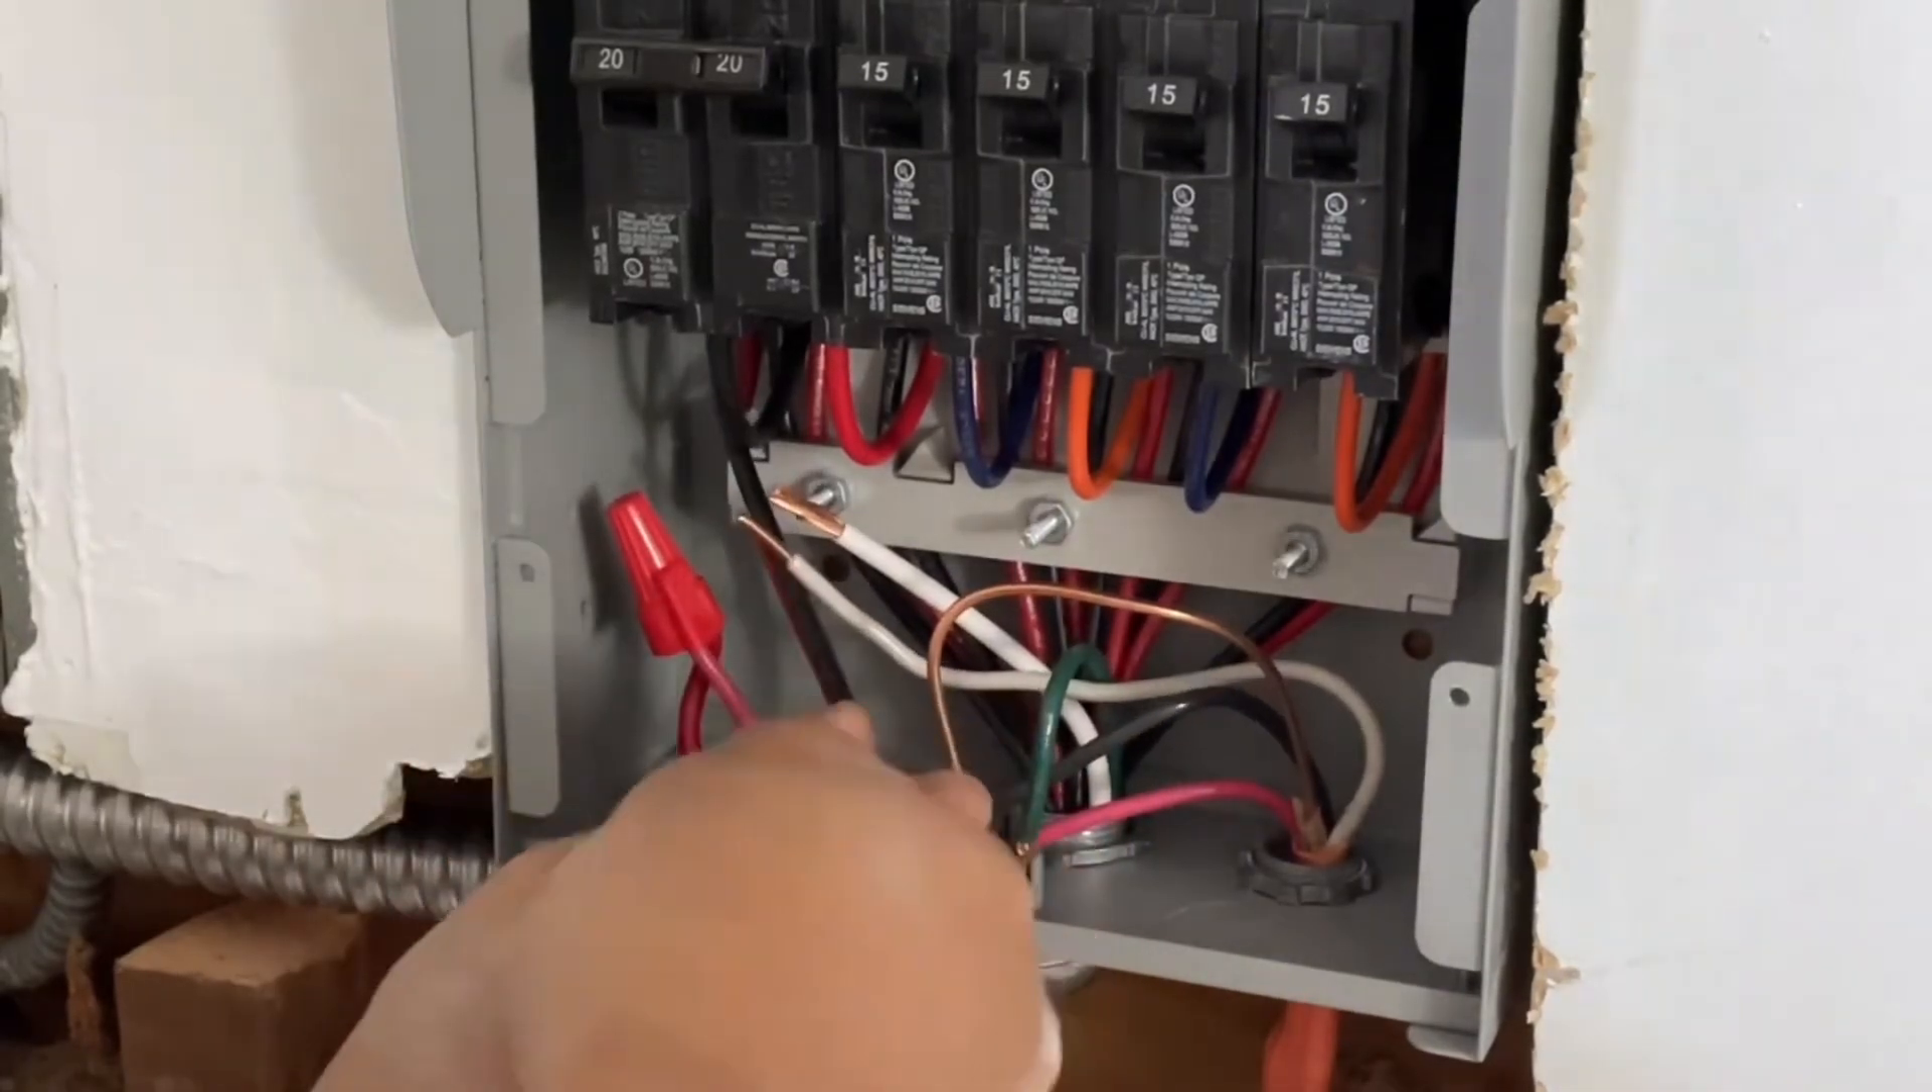So right now I open up the transfer switch I see these wires are not connected so I am connecting it.